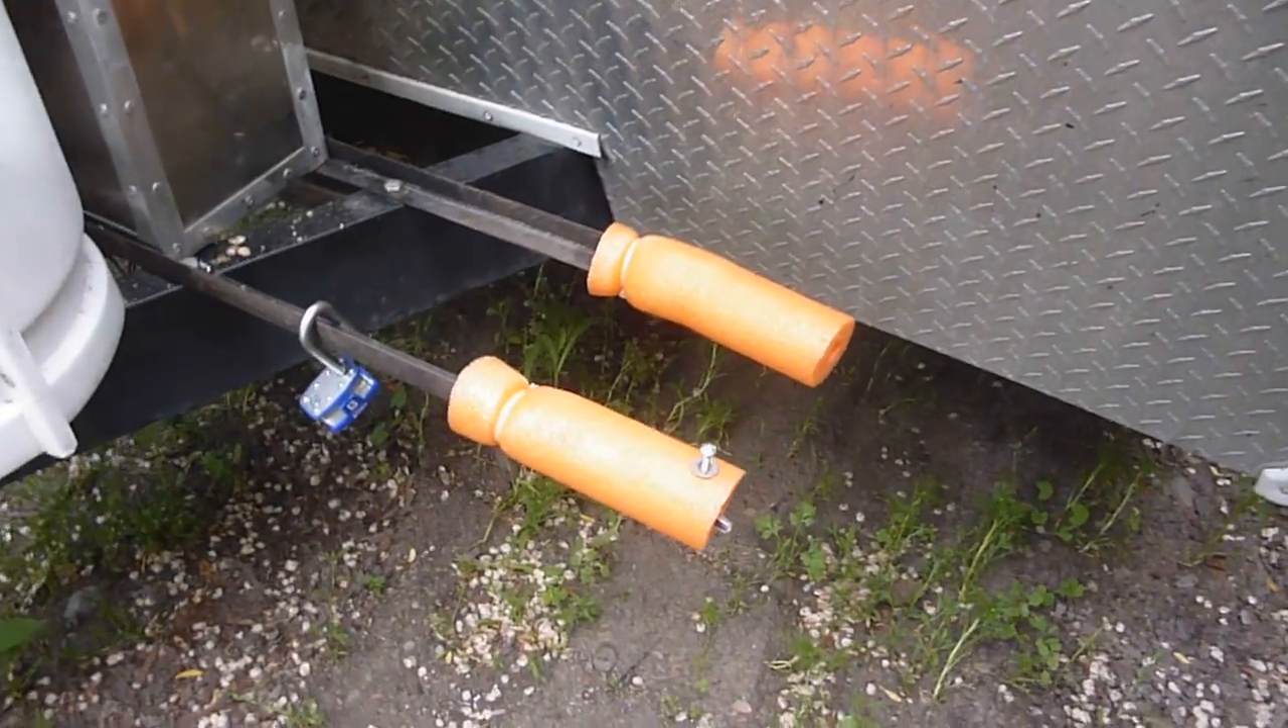We've got the mount right there. With little pool noodles on the end there.